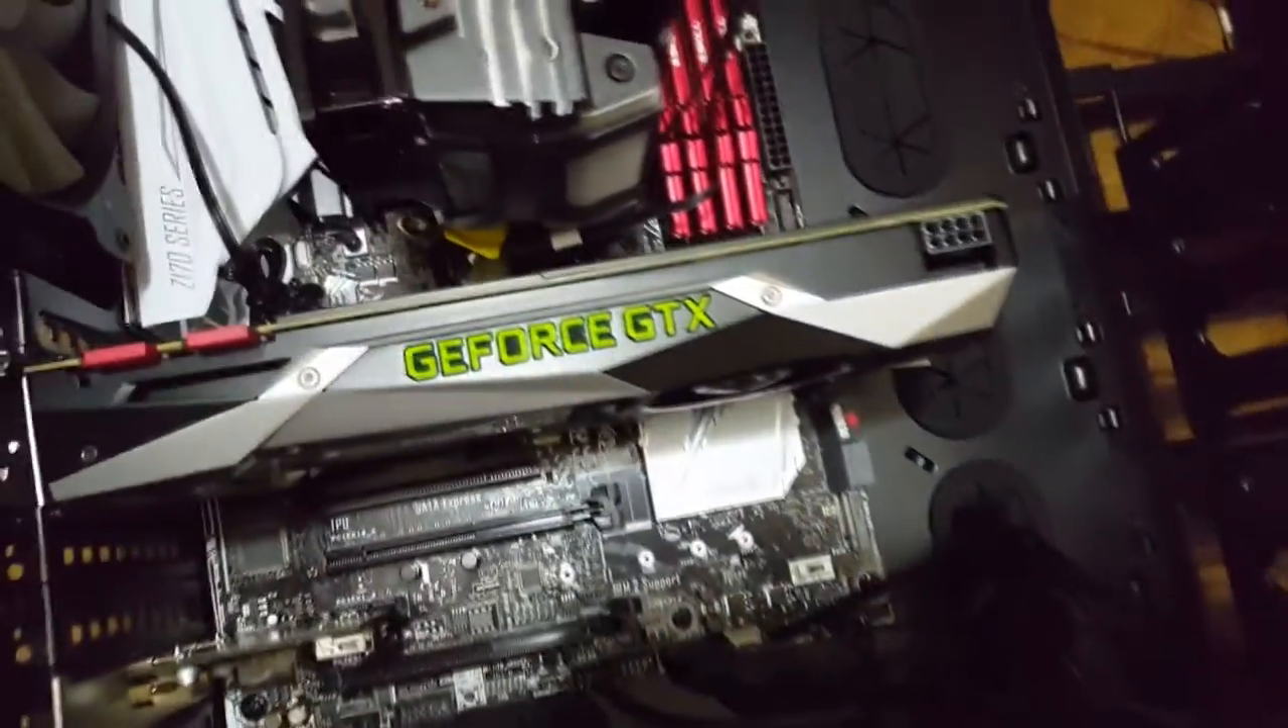The only thing I have left to do at this point is to hook up power.